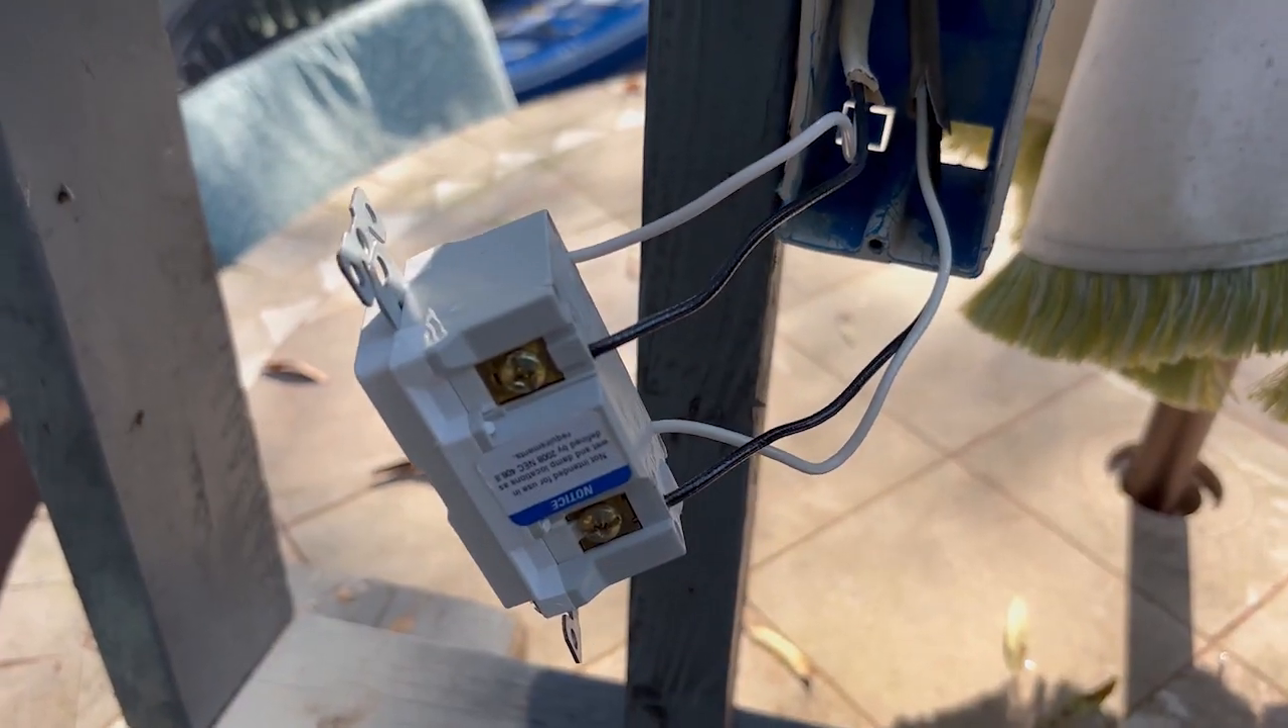Aquí ya he conectado los cables.